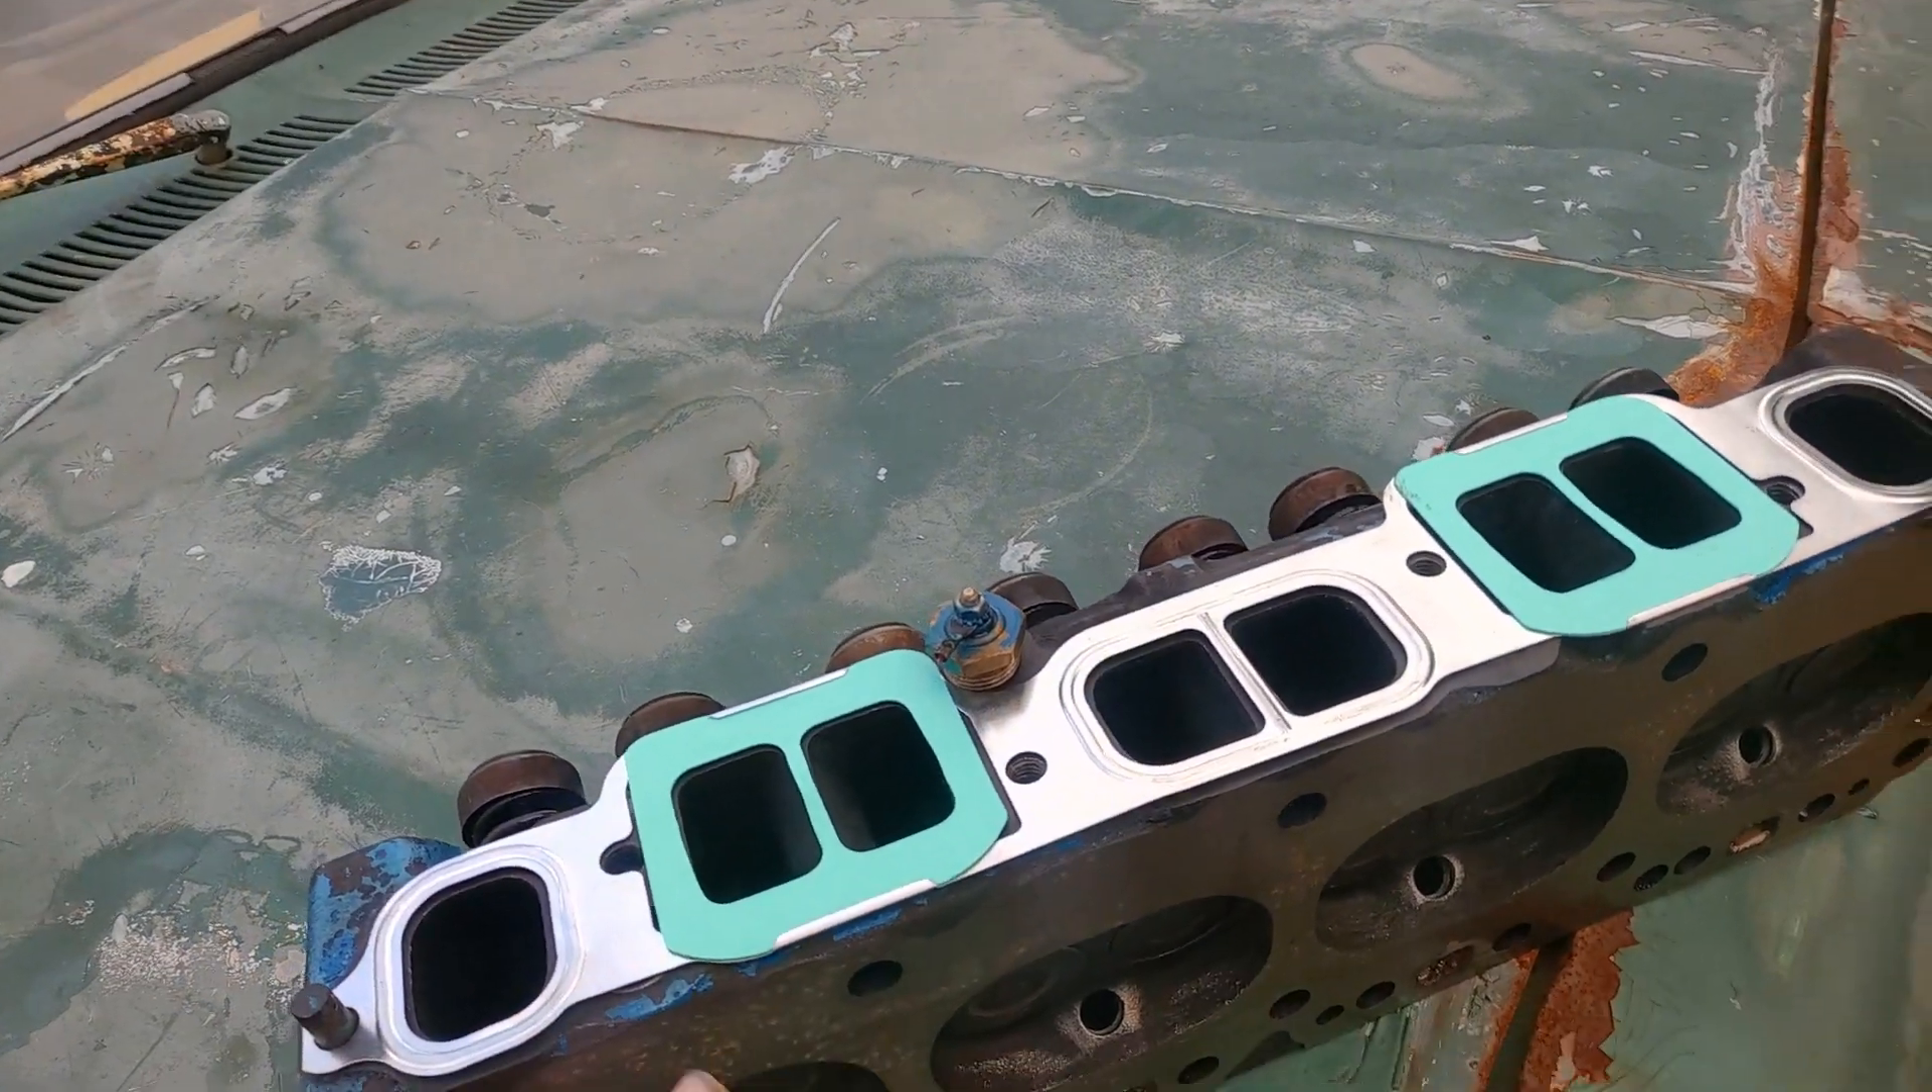Então aqui tá pronto Já coloquei a junta De admissão aqui em cima.